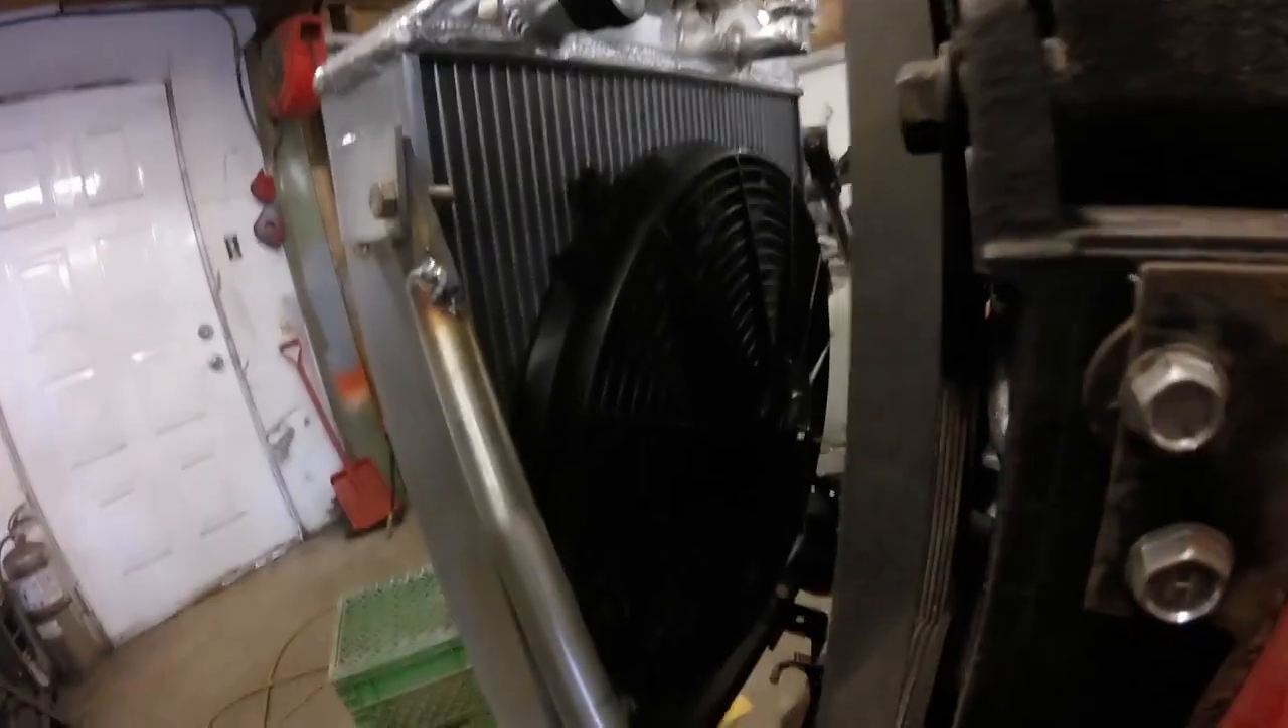And, we got the fan on the back of the radiator.